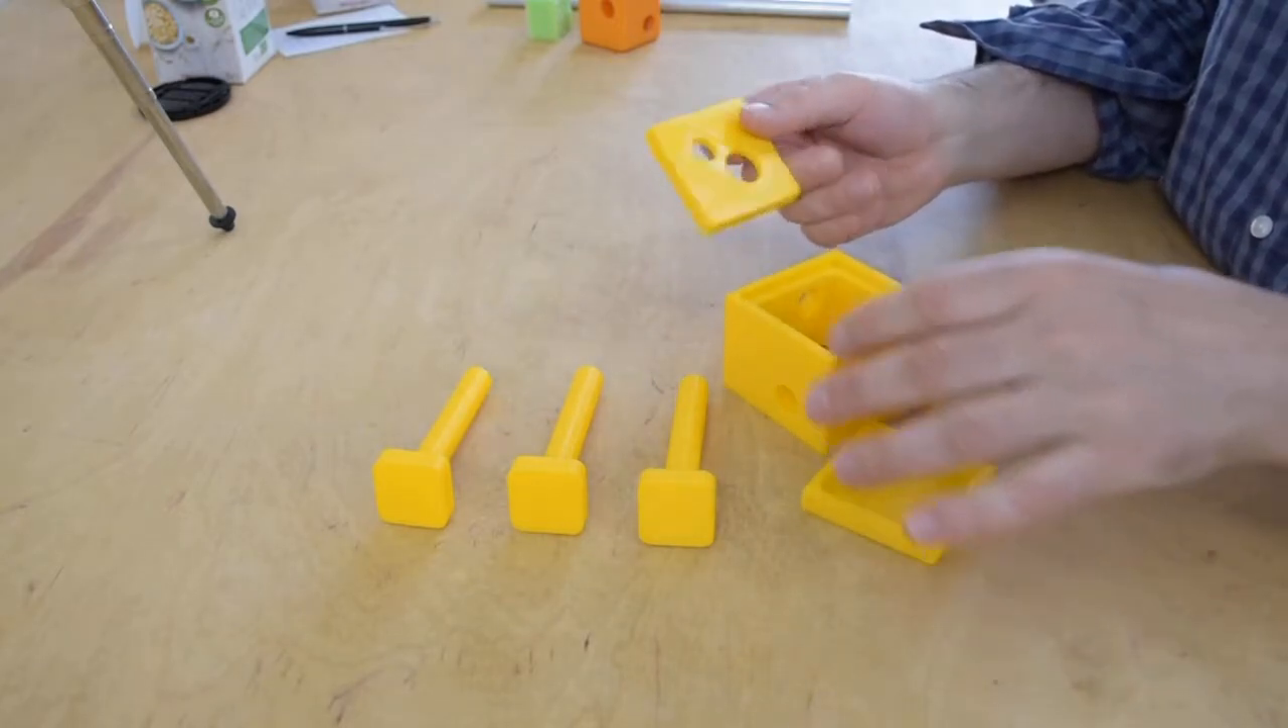I made a top and a bottom that is removable so this will make it easier to get the silicone body later out of the whole structure.